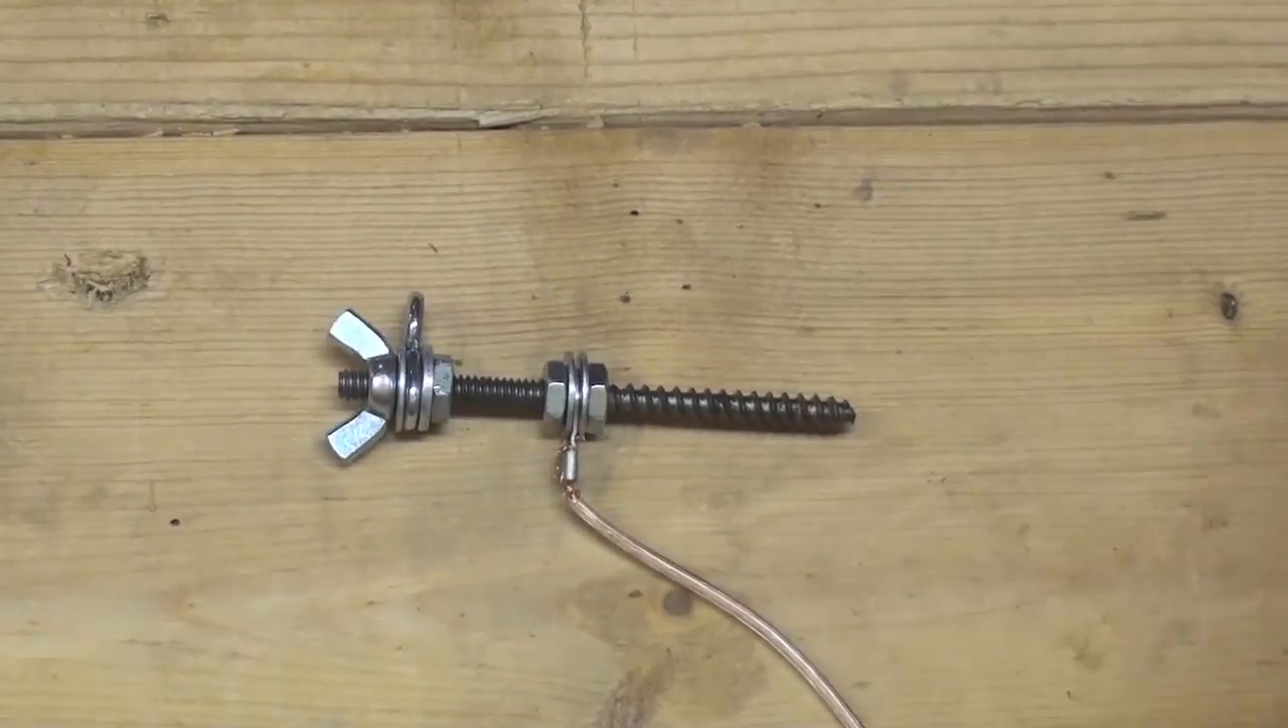And there you have it, the underside hanger bolt assembly.